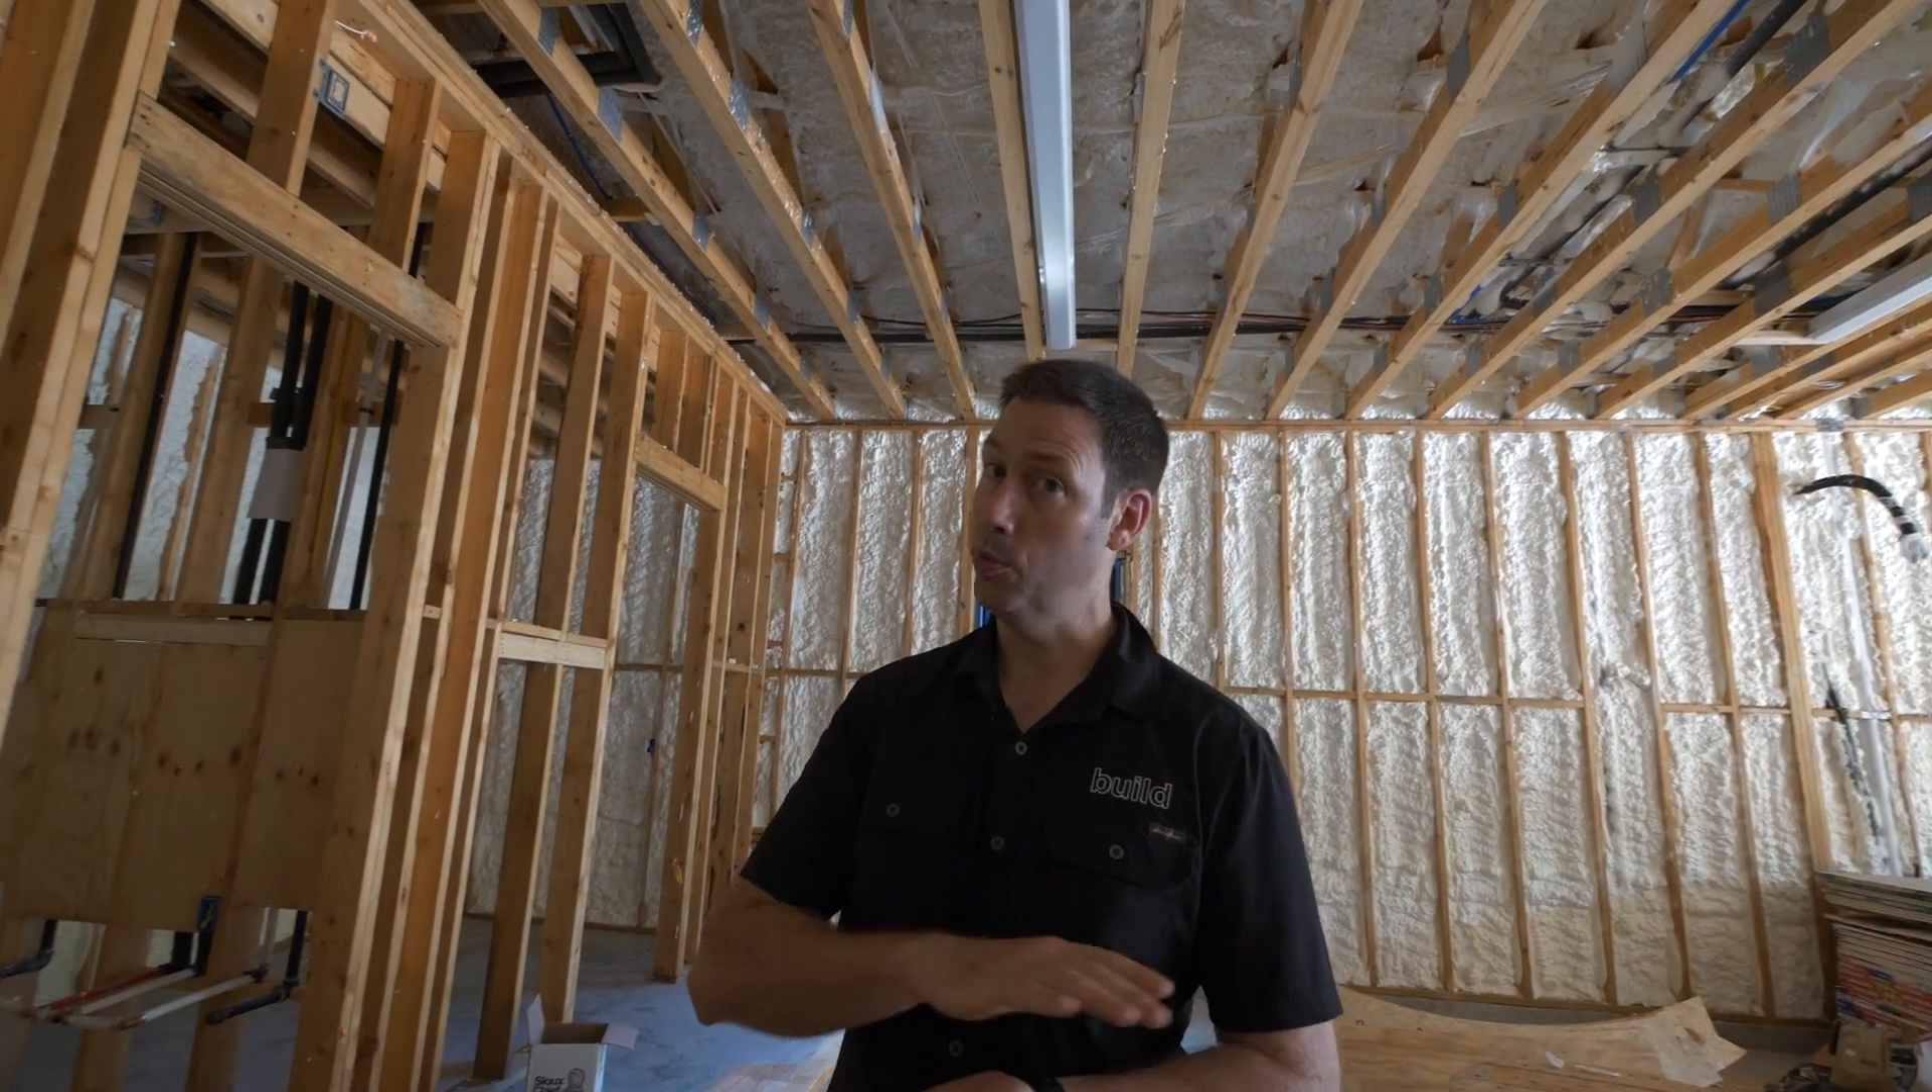Now we don't have any sheet rock down. We don't have any flooring in yet.